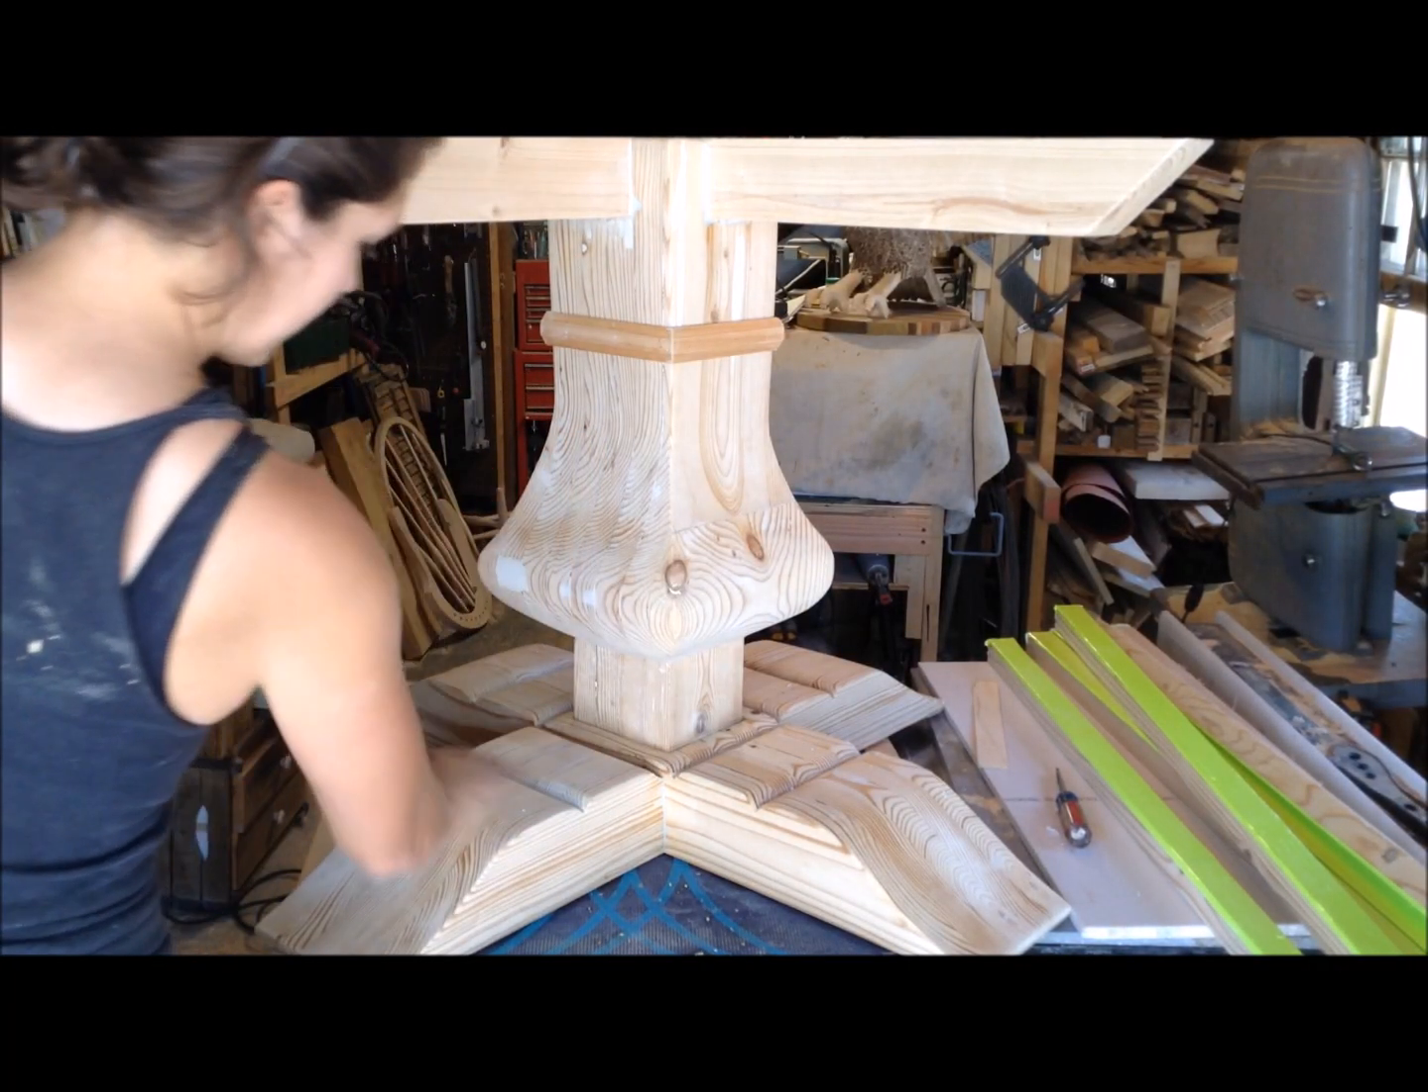I added this decorative piece of molding to the pedestal and I treated the whole thing with pre-stain.